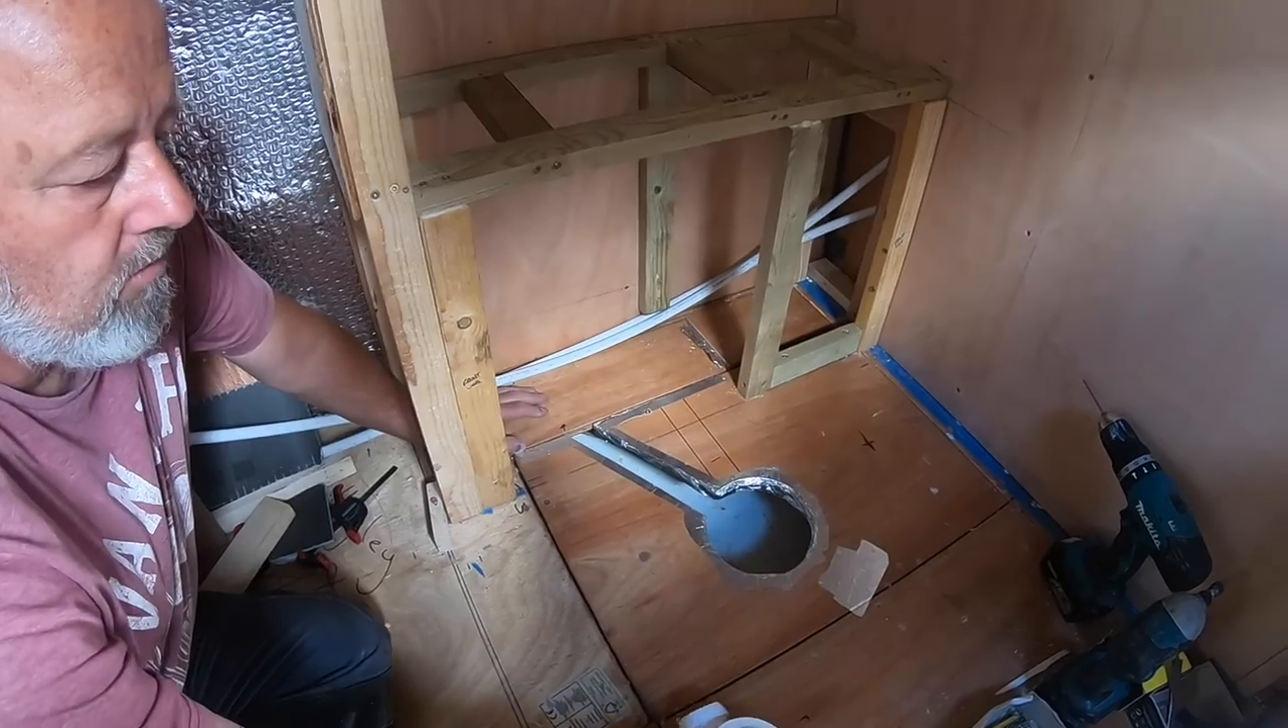That's the framework complete um we've just got to wait for the plywood to go on a bit later.